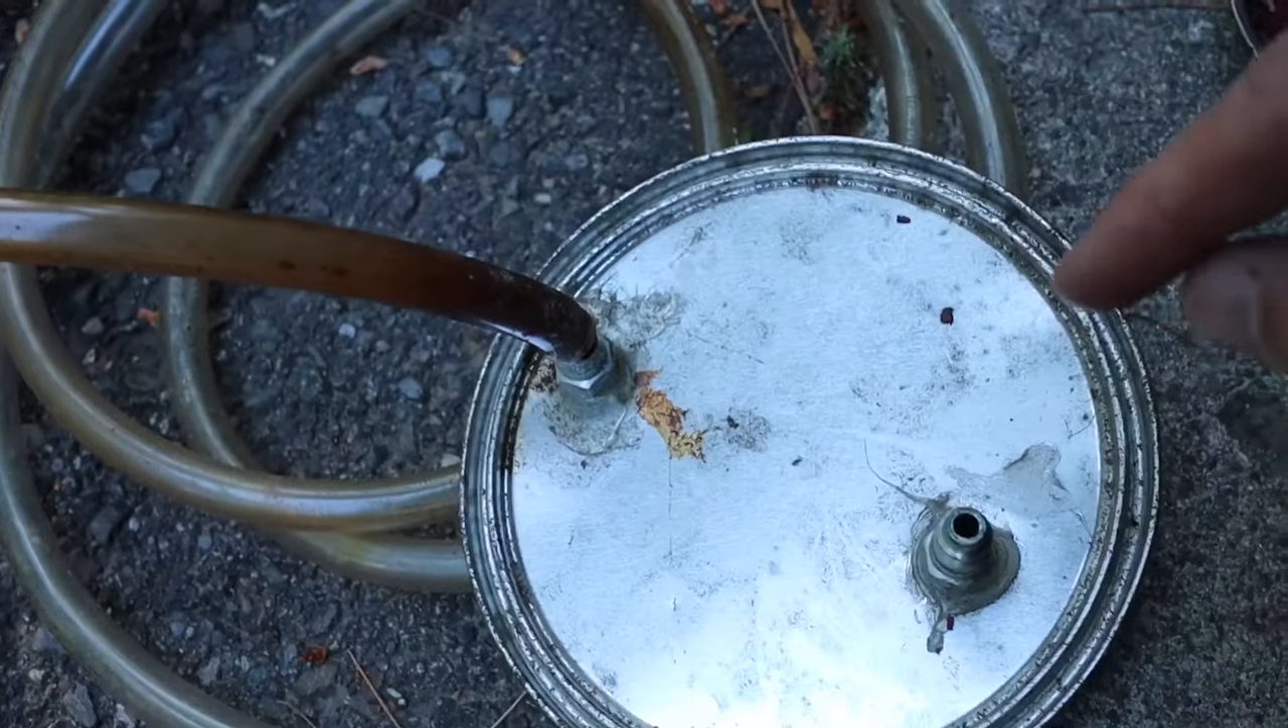I have two air fittings on the top of the lid.